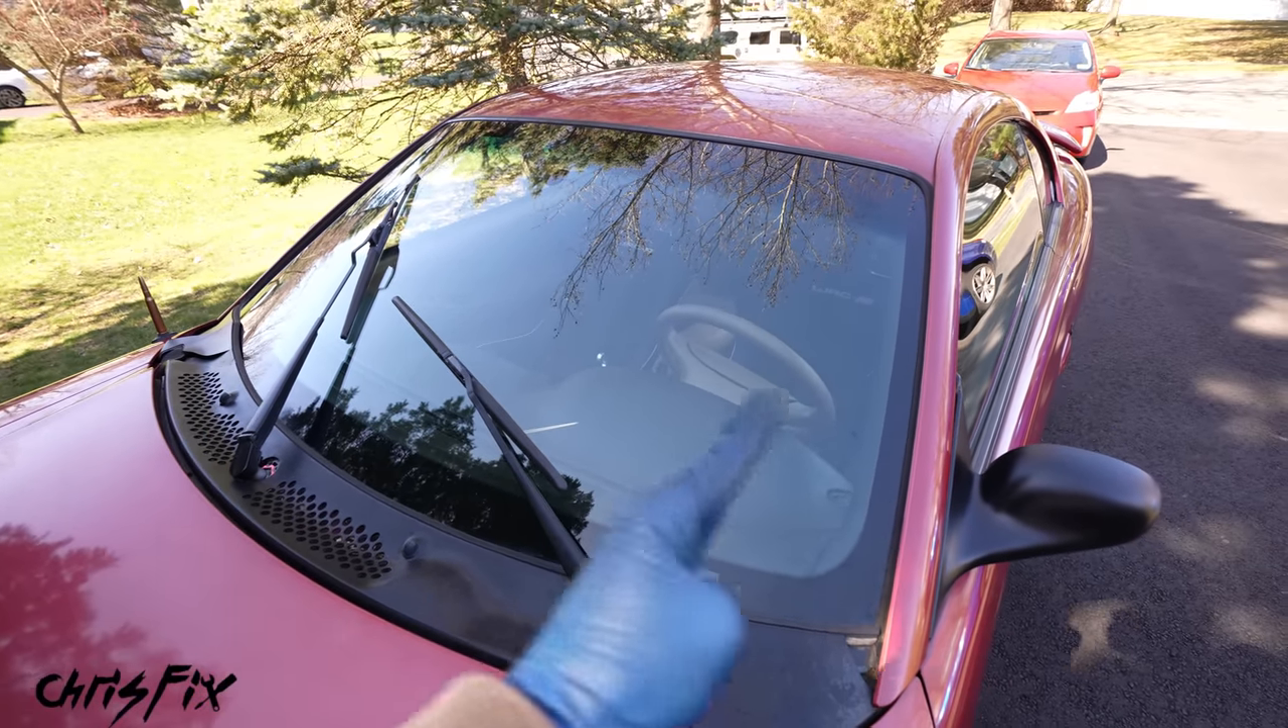So the wiper resting position is up on the windshield And that's not good.